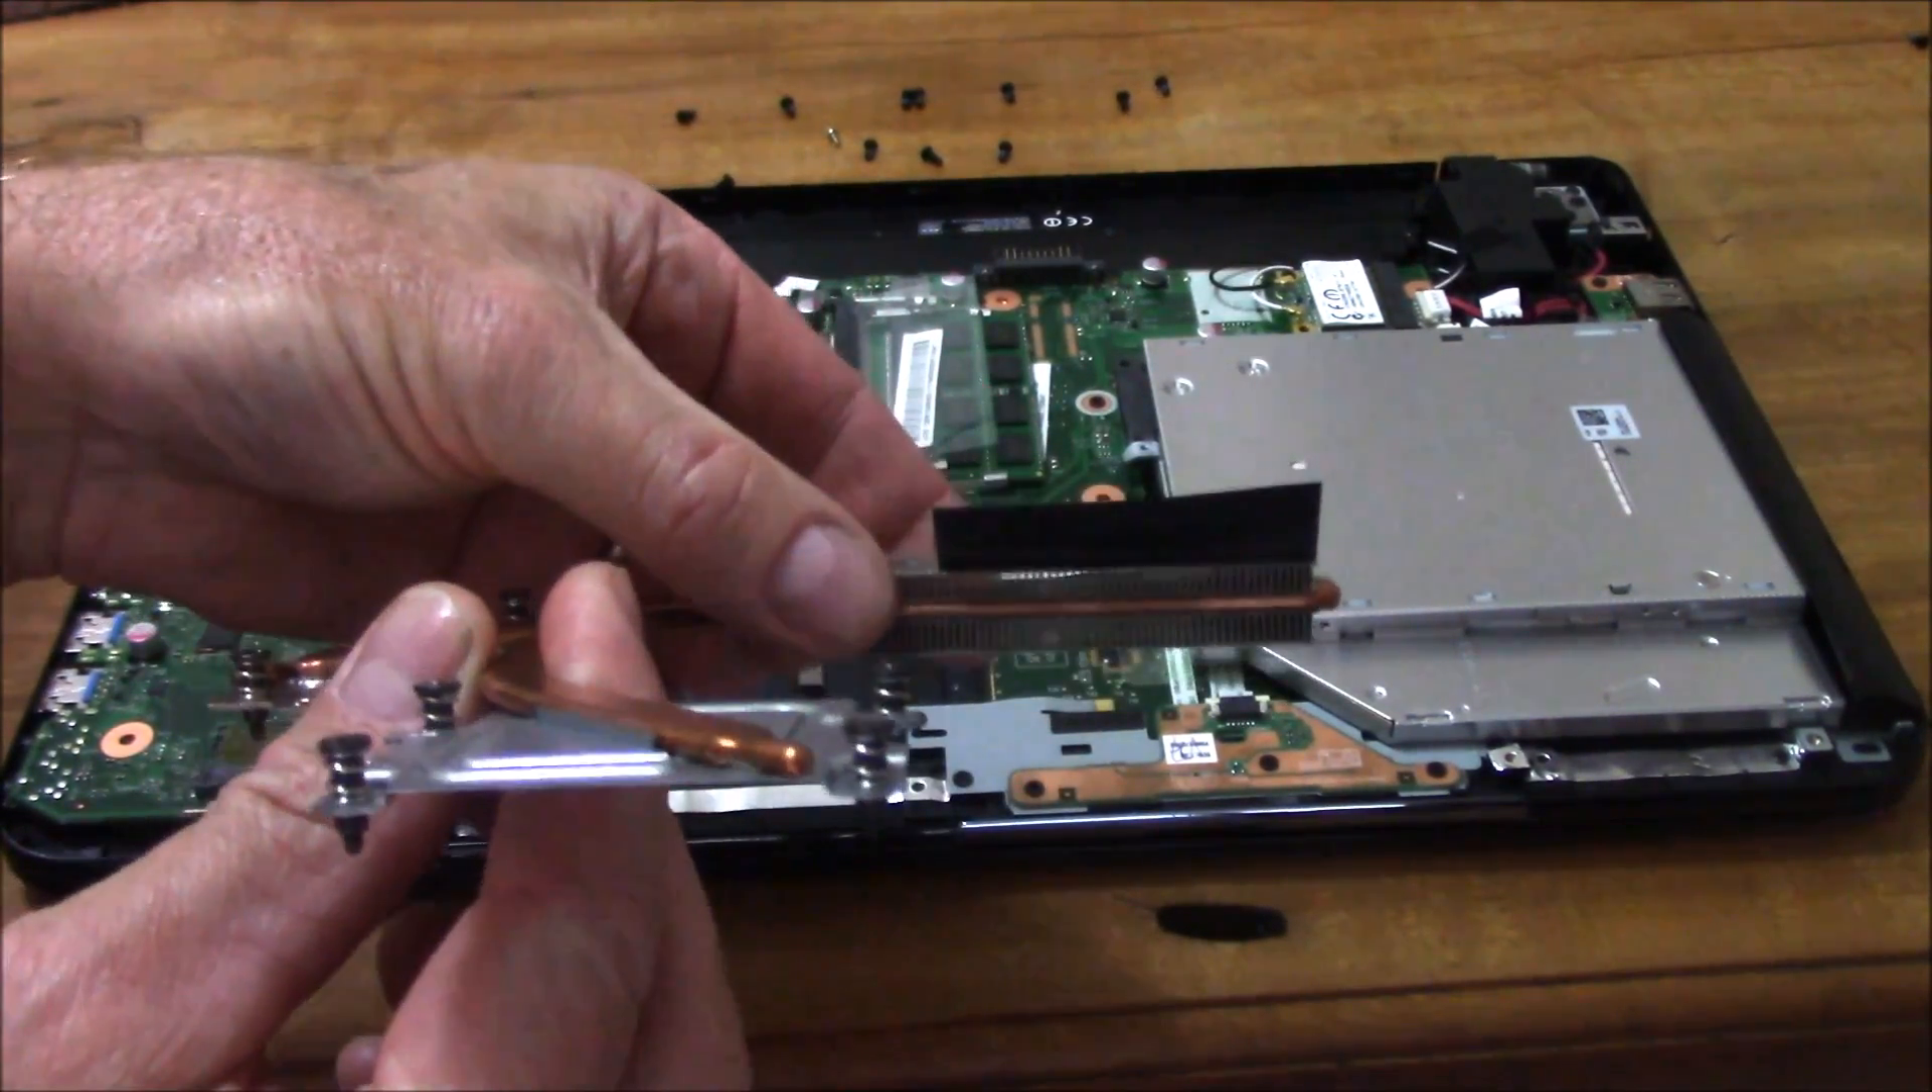I've got the cooling section off here. This is where the CPUs face.